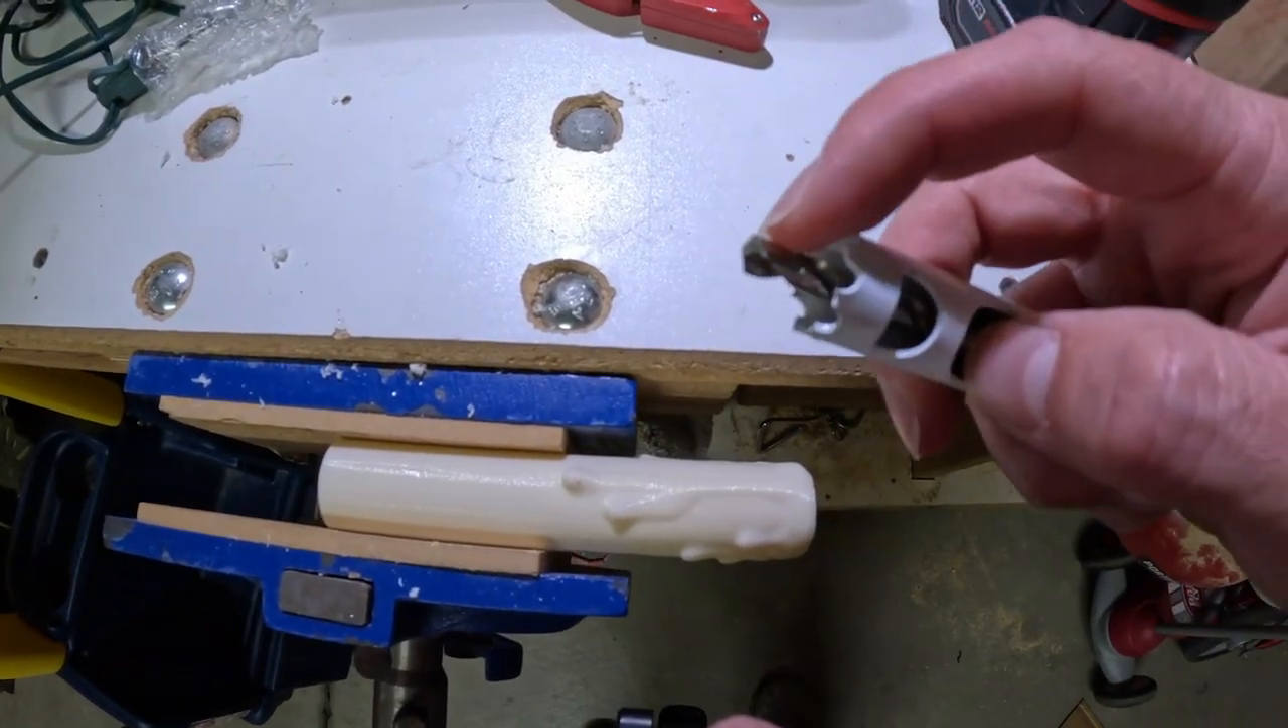I've added two pieces of quarter inch MDF because it won't be metal on plastic it'll be MDF on plastic.